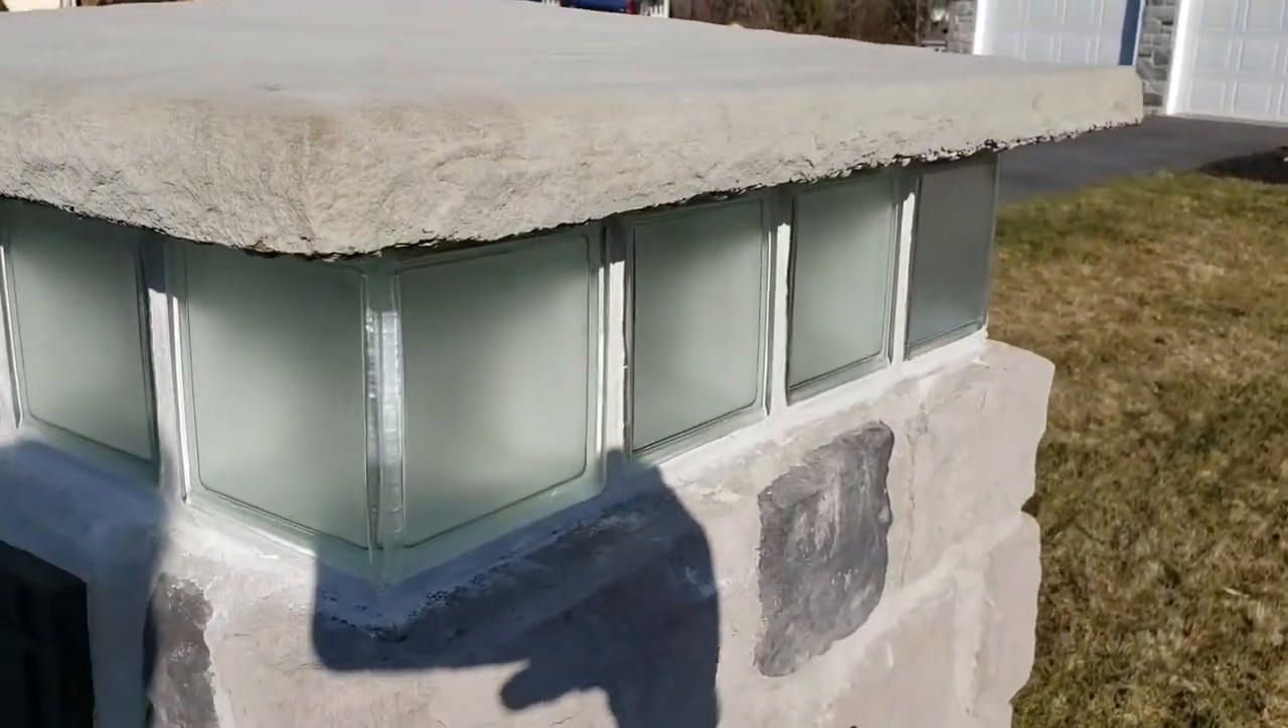Then we went ahead and got the top cap laid up on top there and kind of seals across the top.